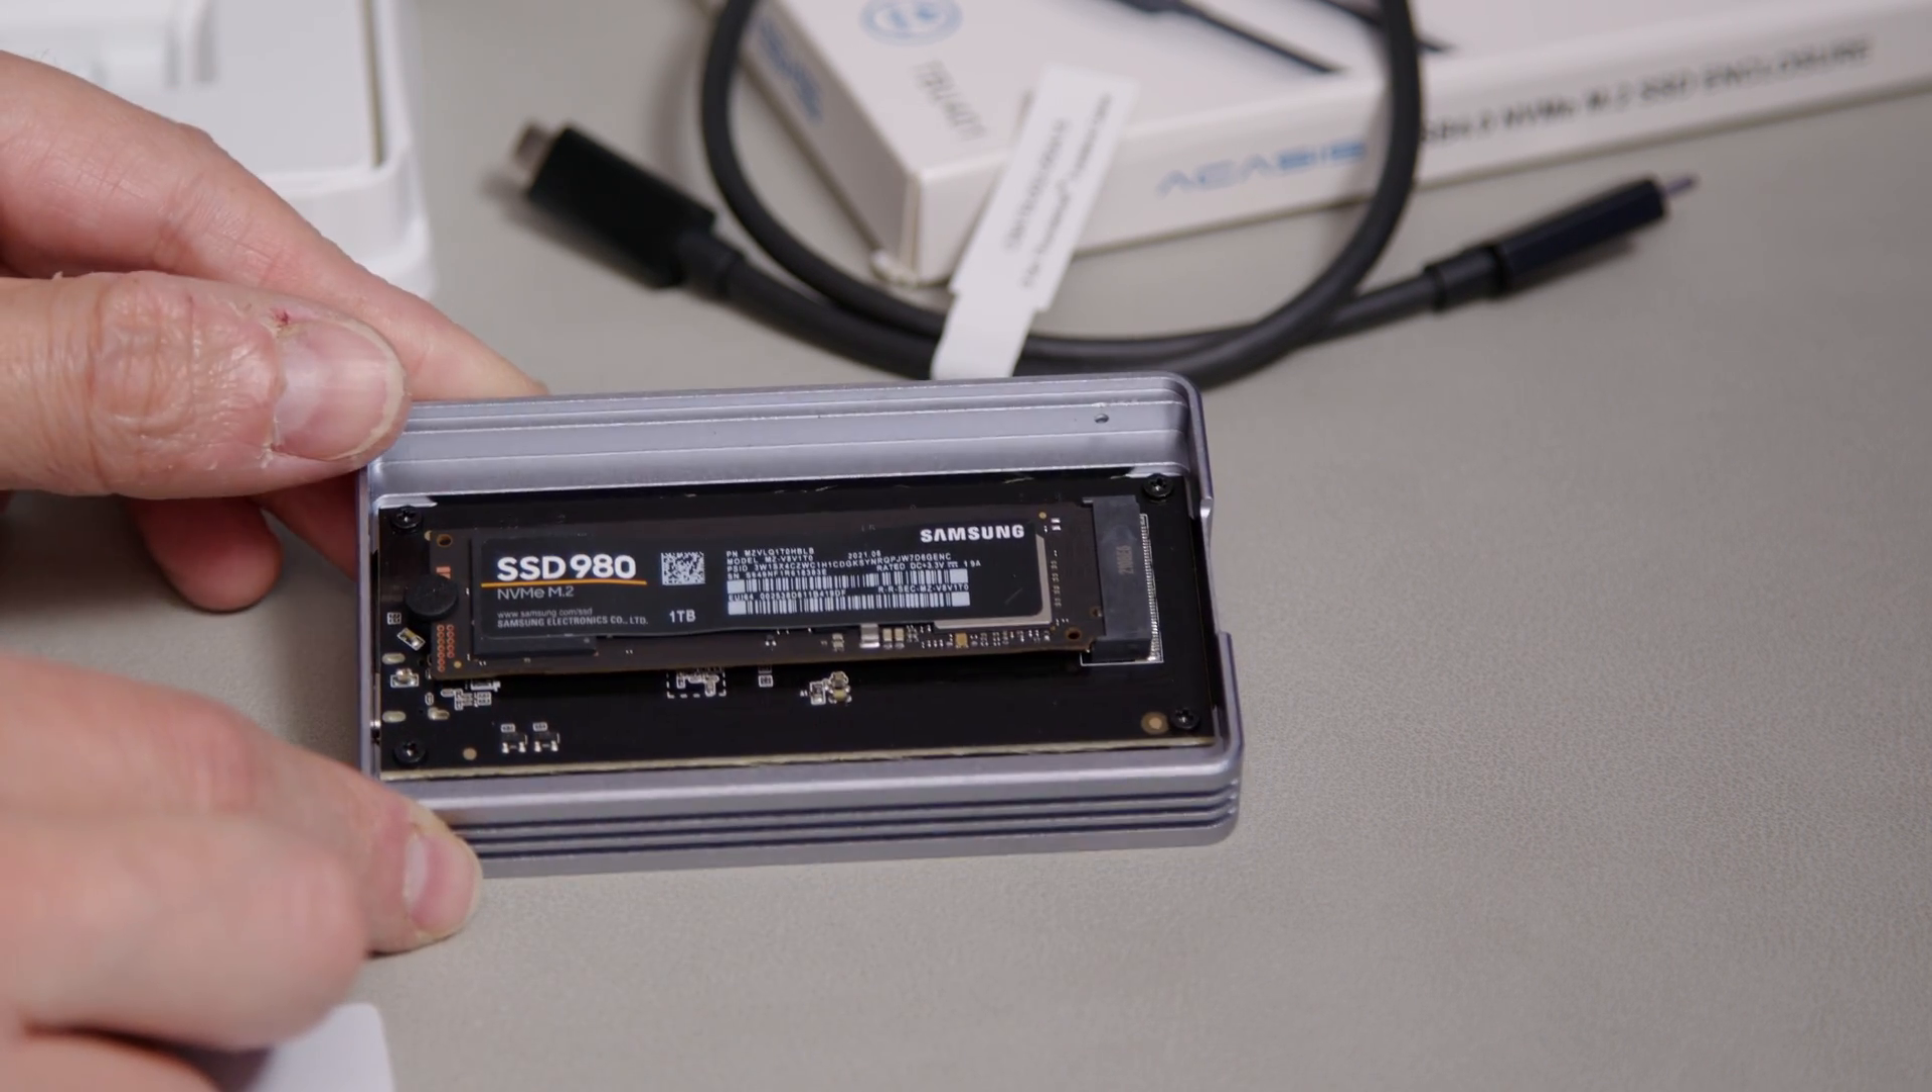You can see the drive is just slightly off center. It's not exactly the same distance. It's not sort of equidistant between these two sides.